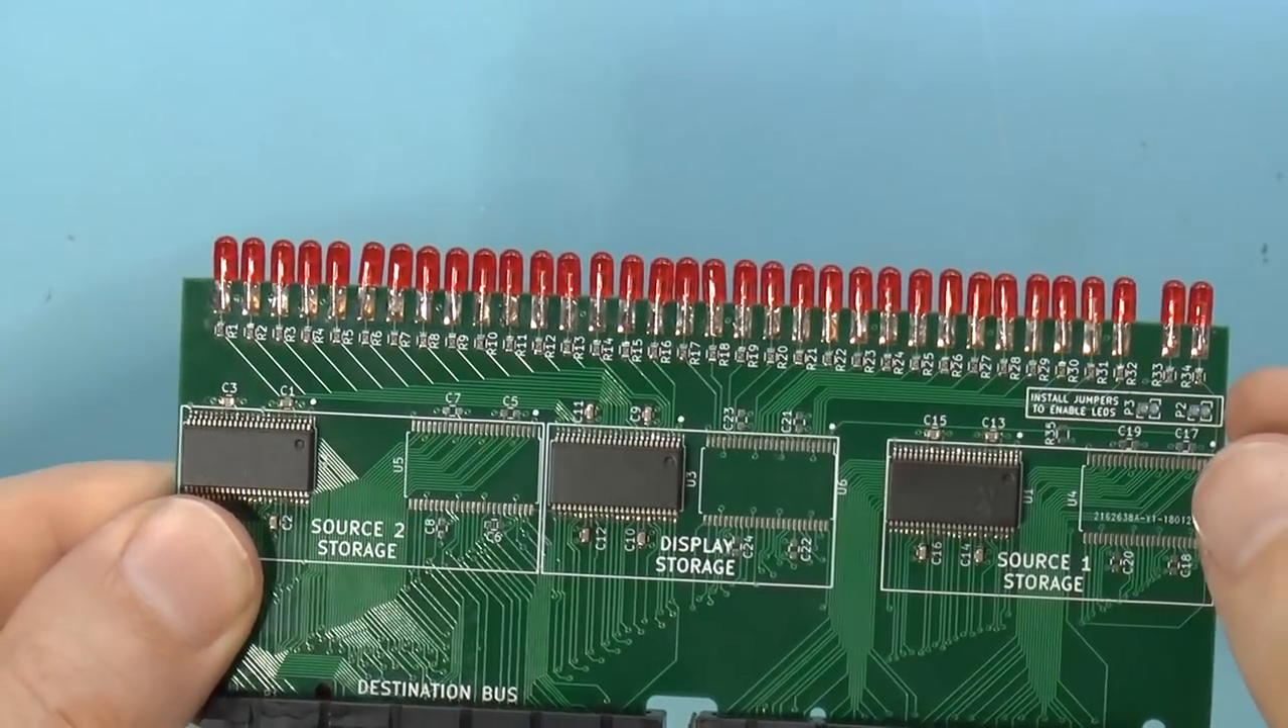I am not entirely pleased about how all of these LEDs came out. They're not quite lined up.